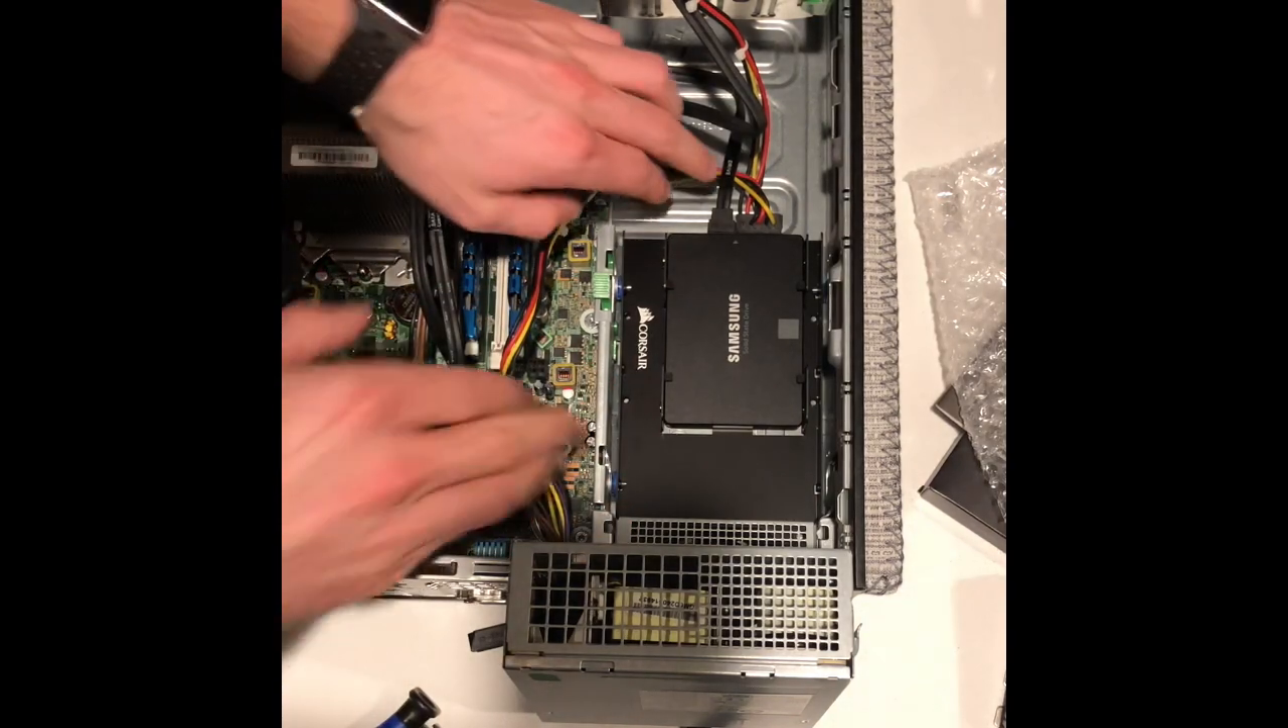So now our SSD is locked in and we're all installed with the SSD.